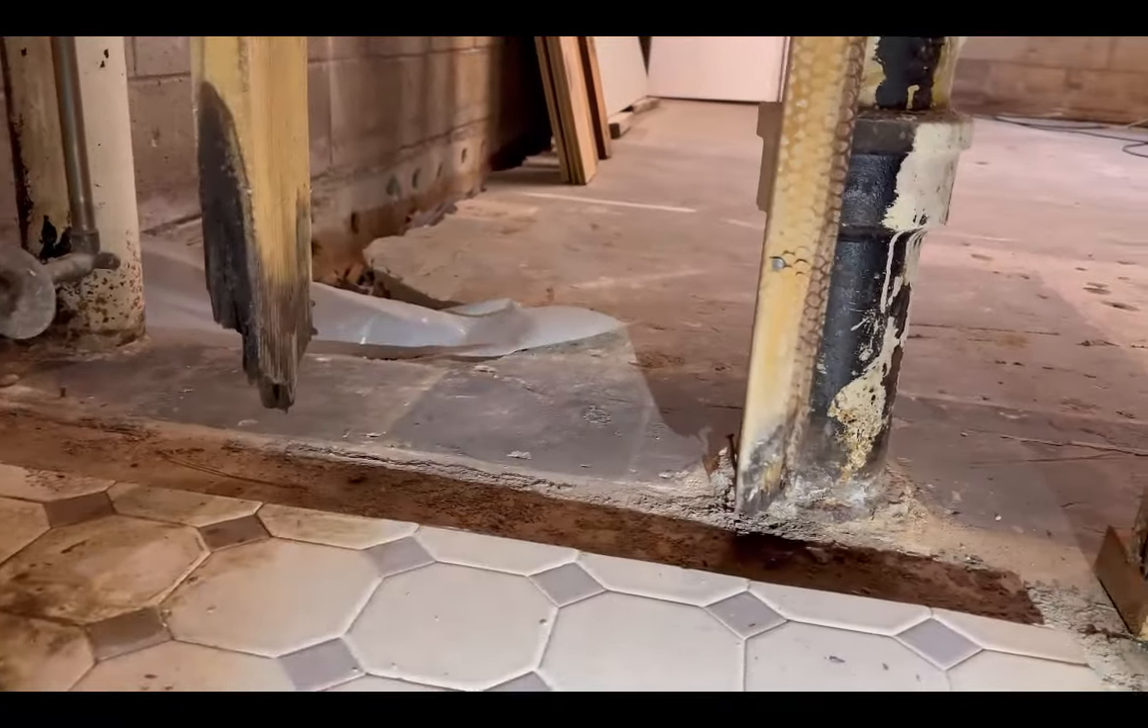Those studs are not touching the floor because the bottom plate completely rotted out. The mortar holding the tile up was holding the wall up as well.